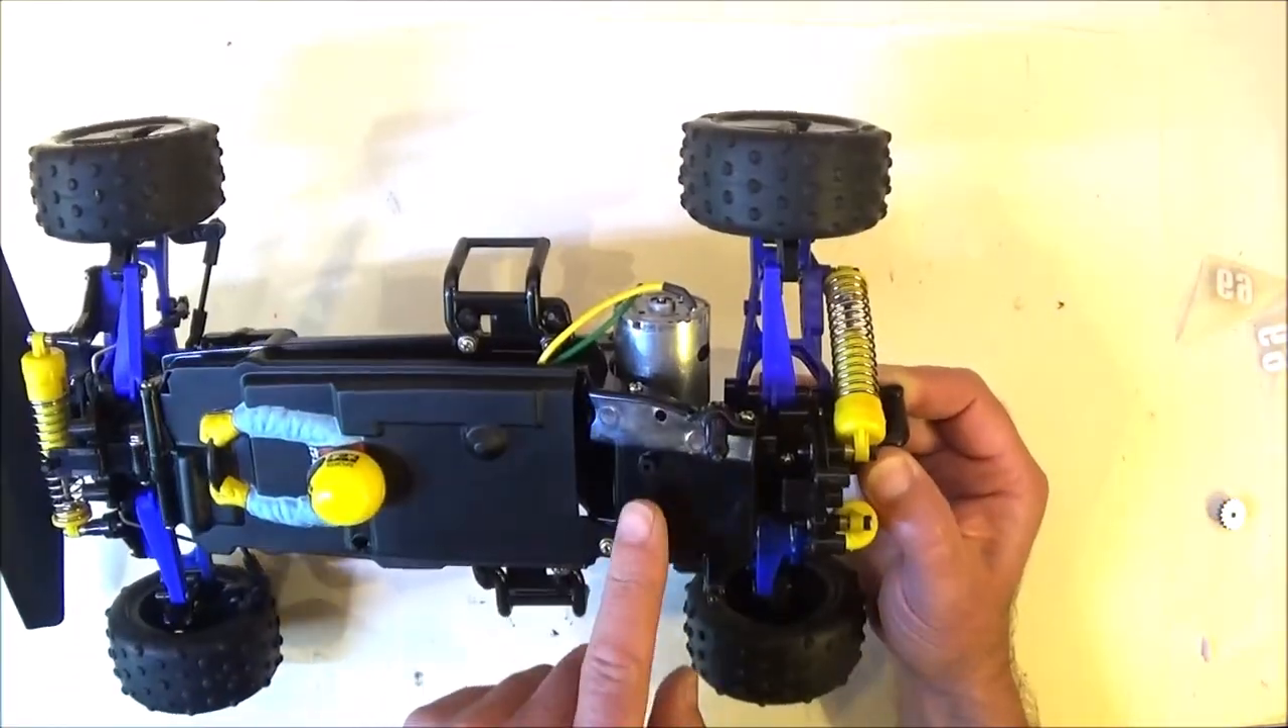You can see there I've fitted a brand new silver can.